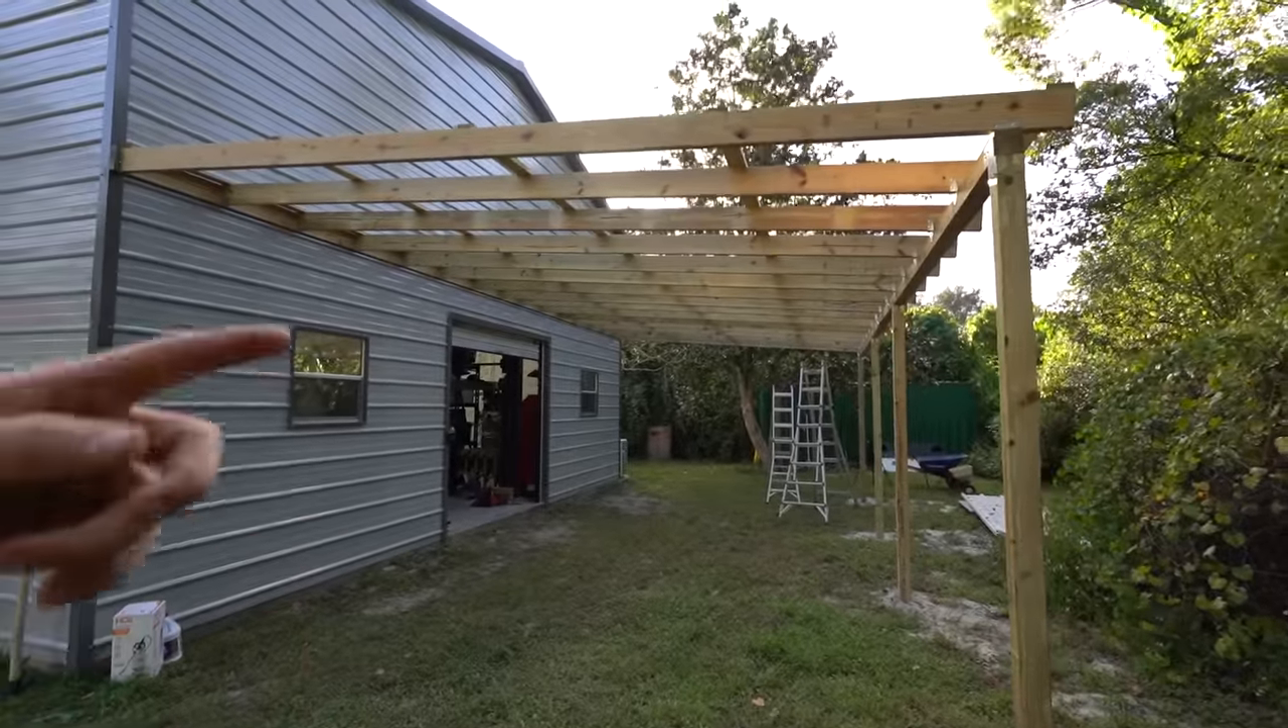We need to put the roof panels on, seal everything up, and then see where we're at.